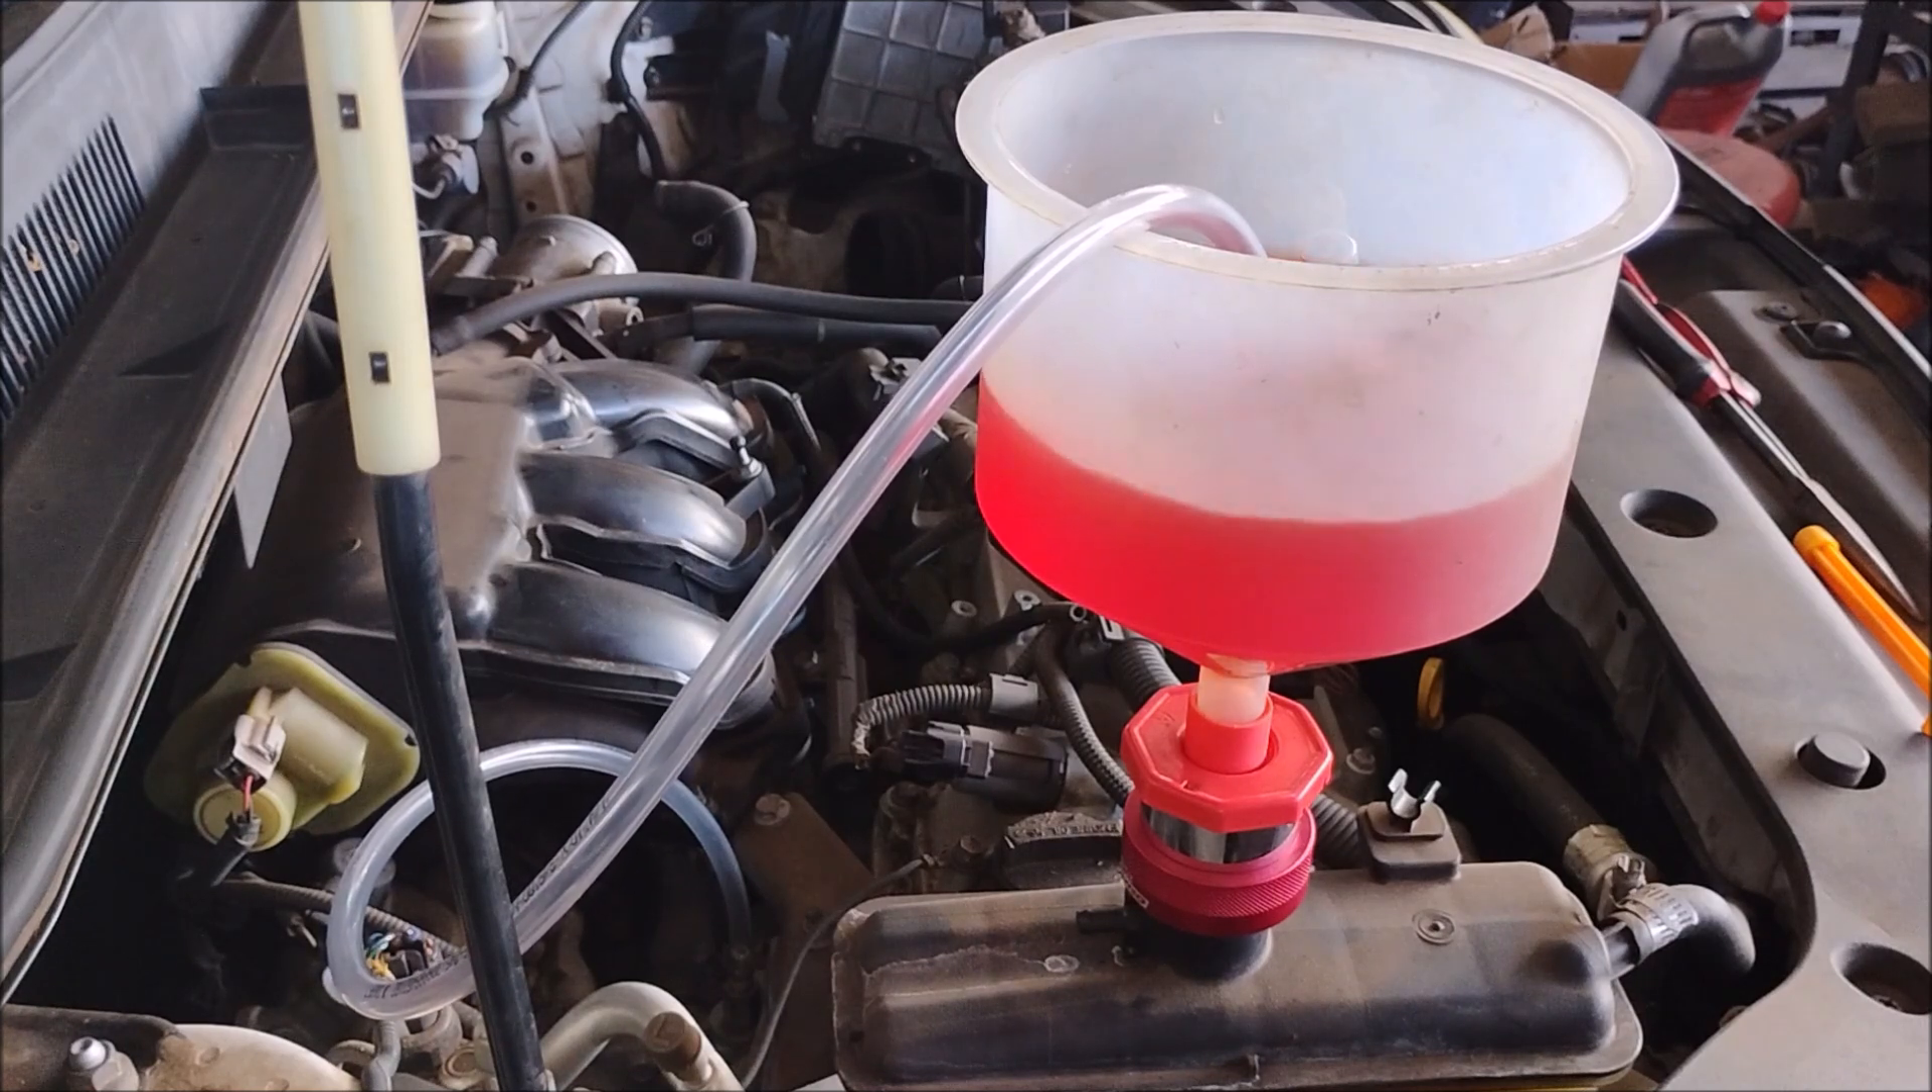And I've looped that hose back into the funnel just to keep it from flopping around.